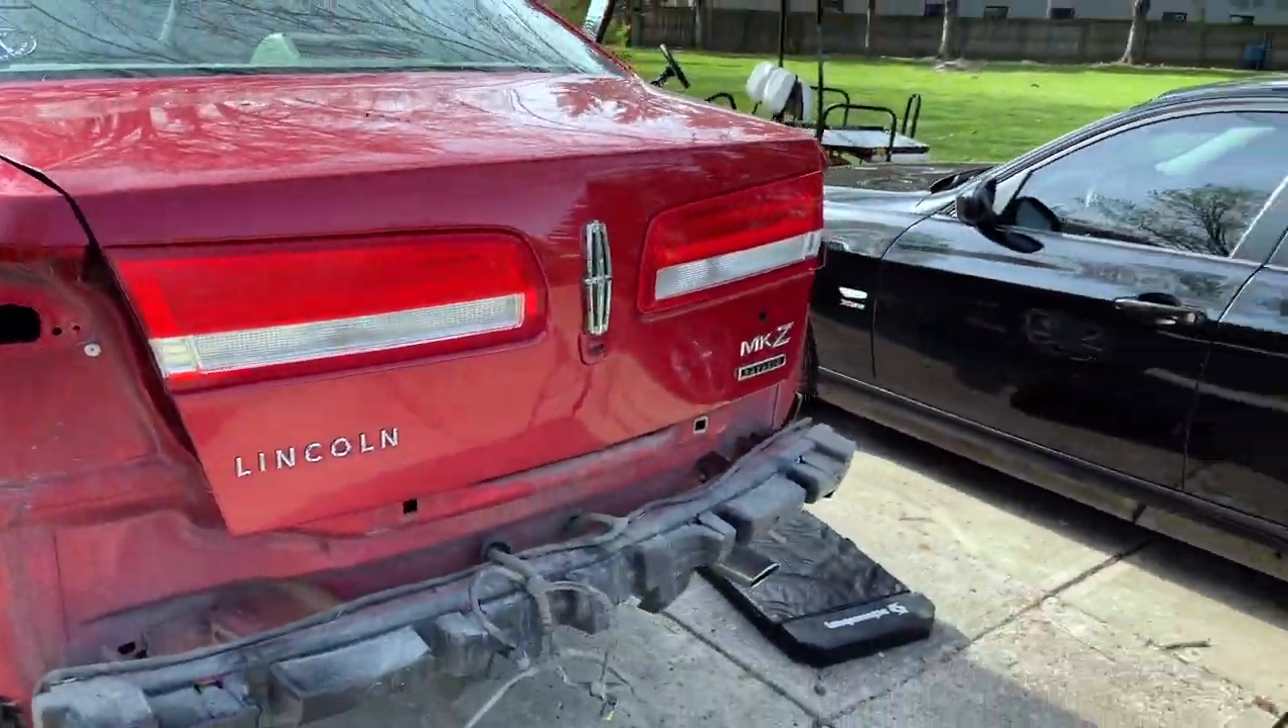And I am going to leave this trunk lid on for now because I'm not ready, of course, to put the donor one on.